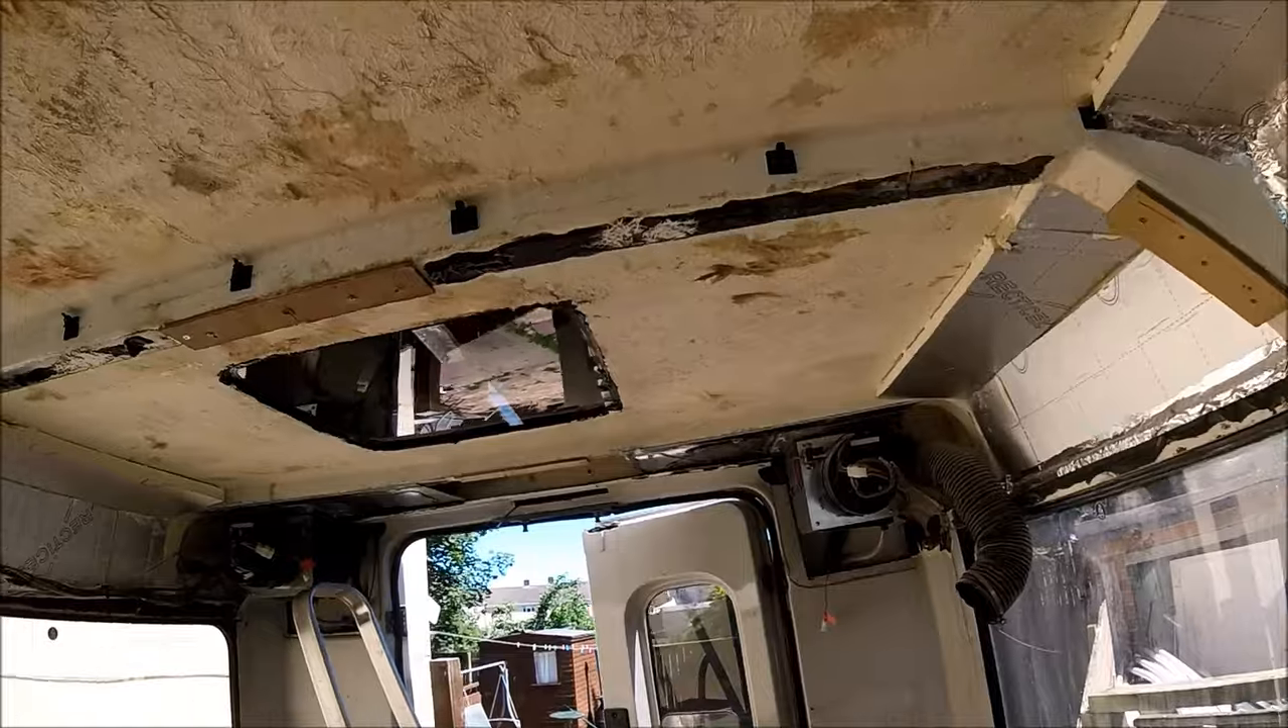I've taken the rear skylight out from what's going to be the bedroom.